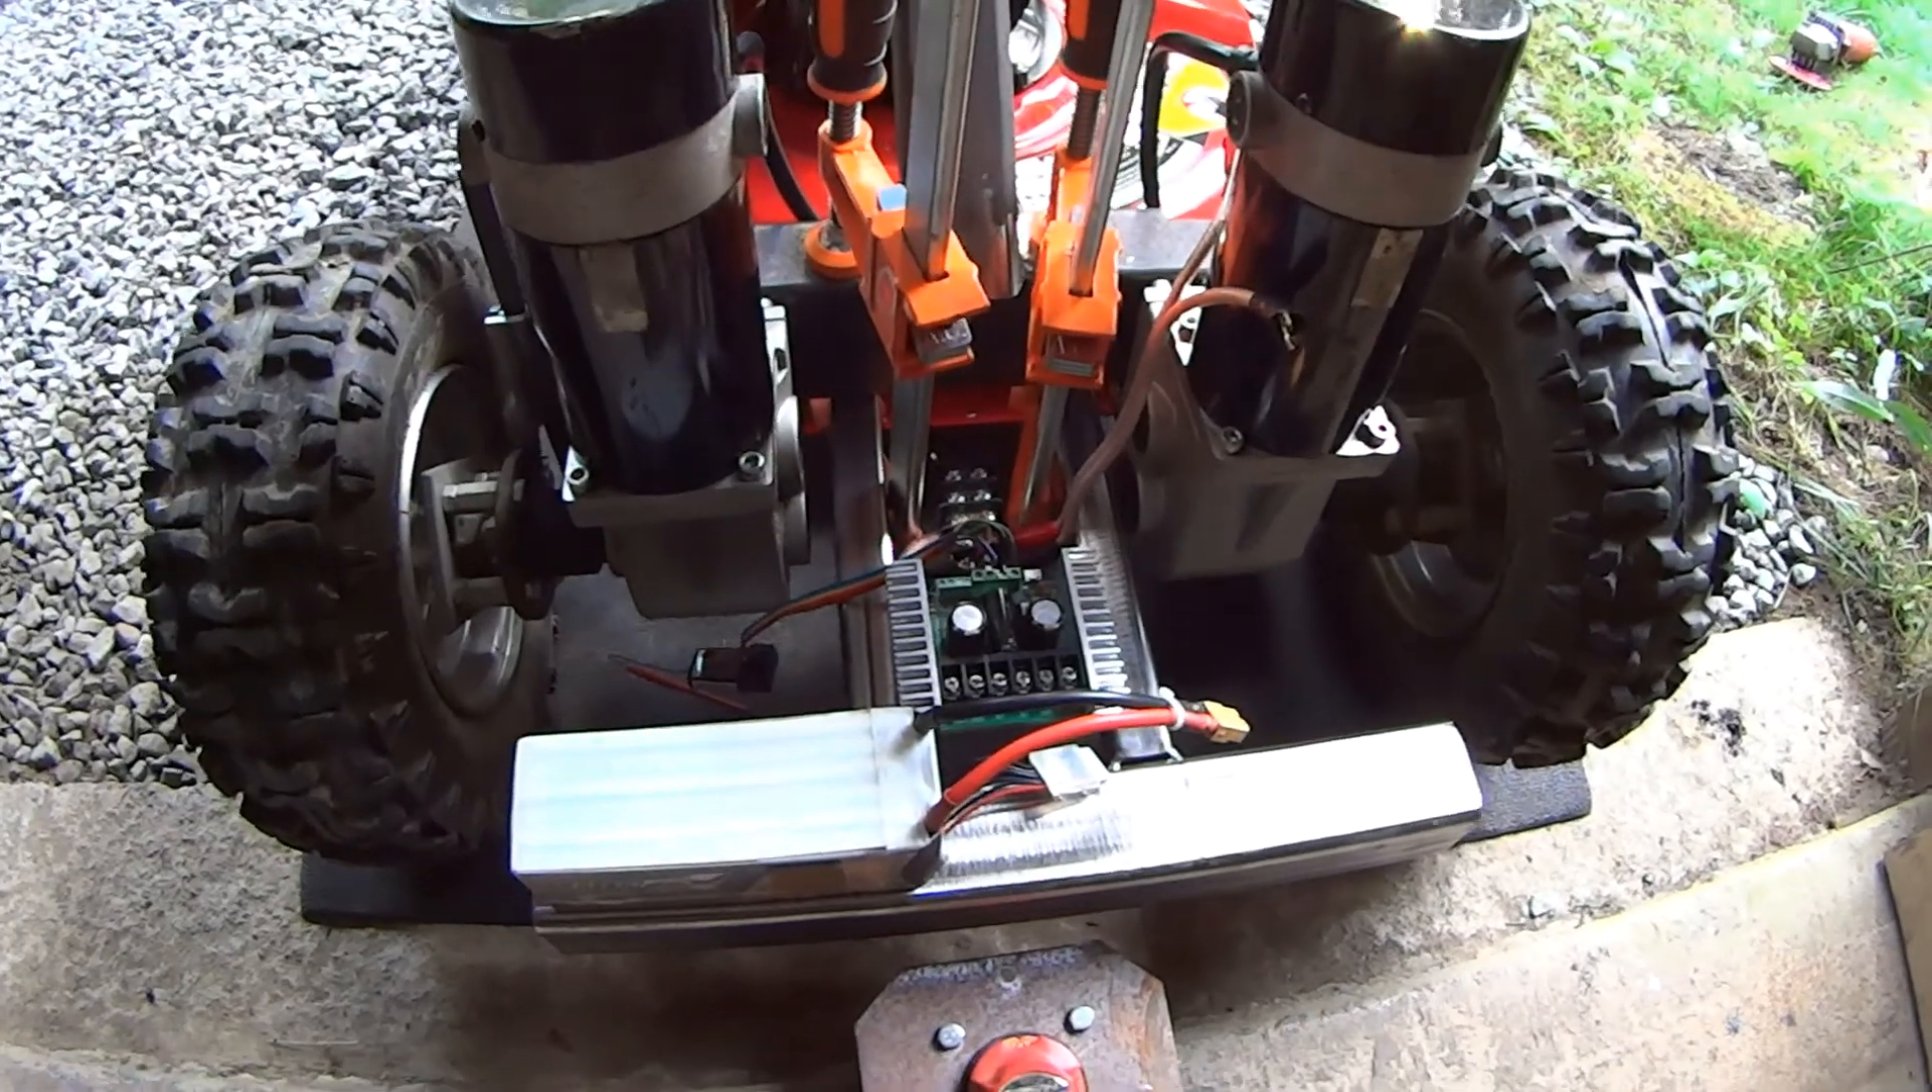I've got what looks like a rear bumper here now.